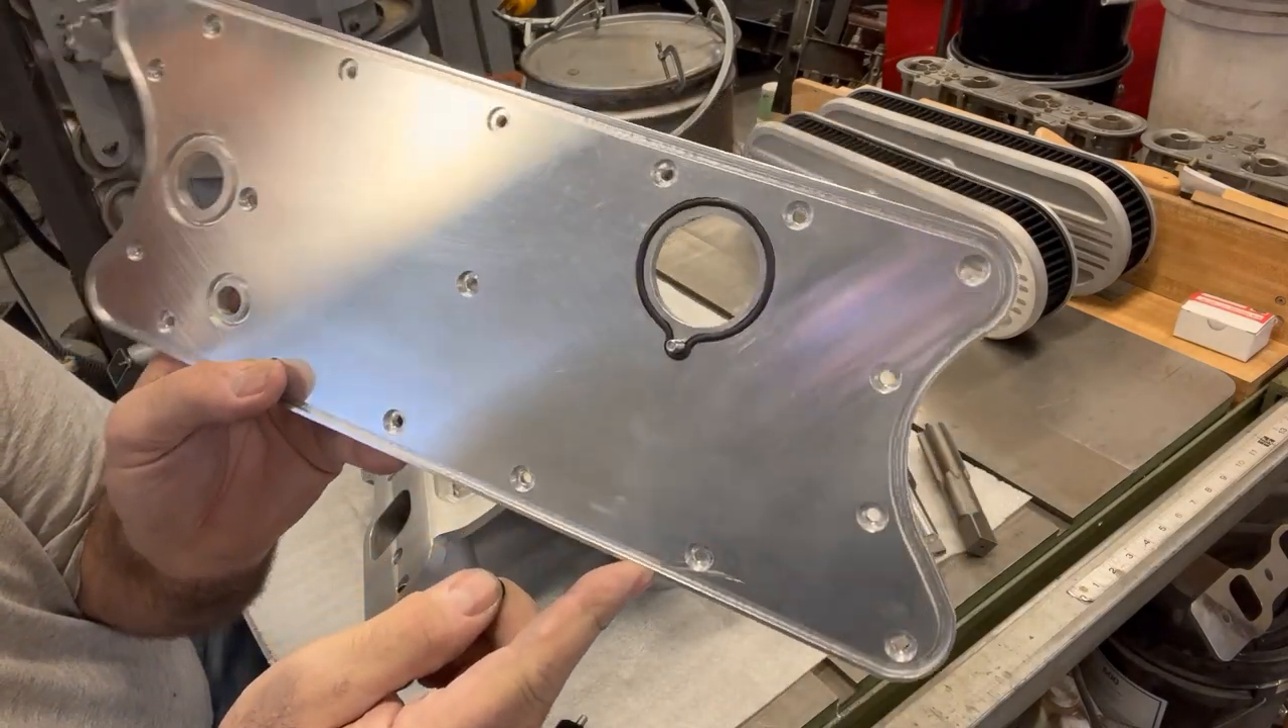And you can see I've got the O -ring sitting in that gland right there.